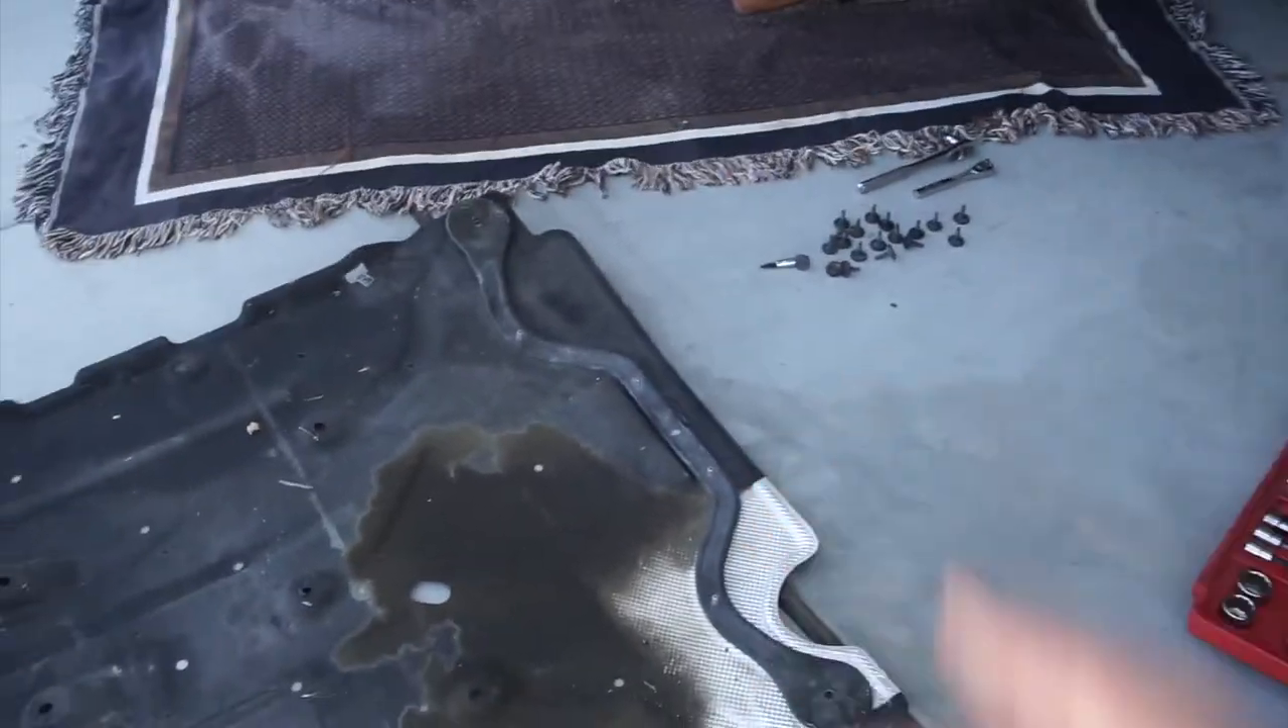Alright guys, so we got the cover out.